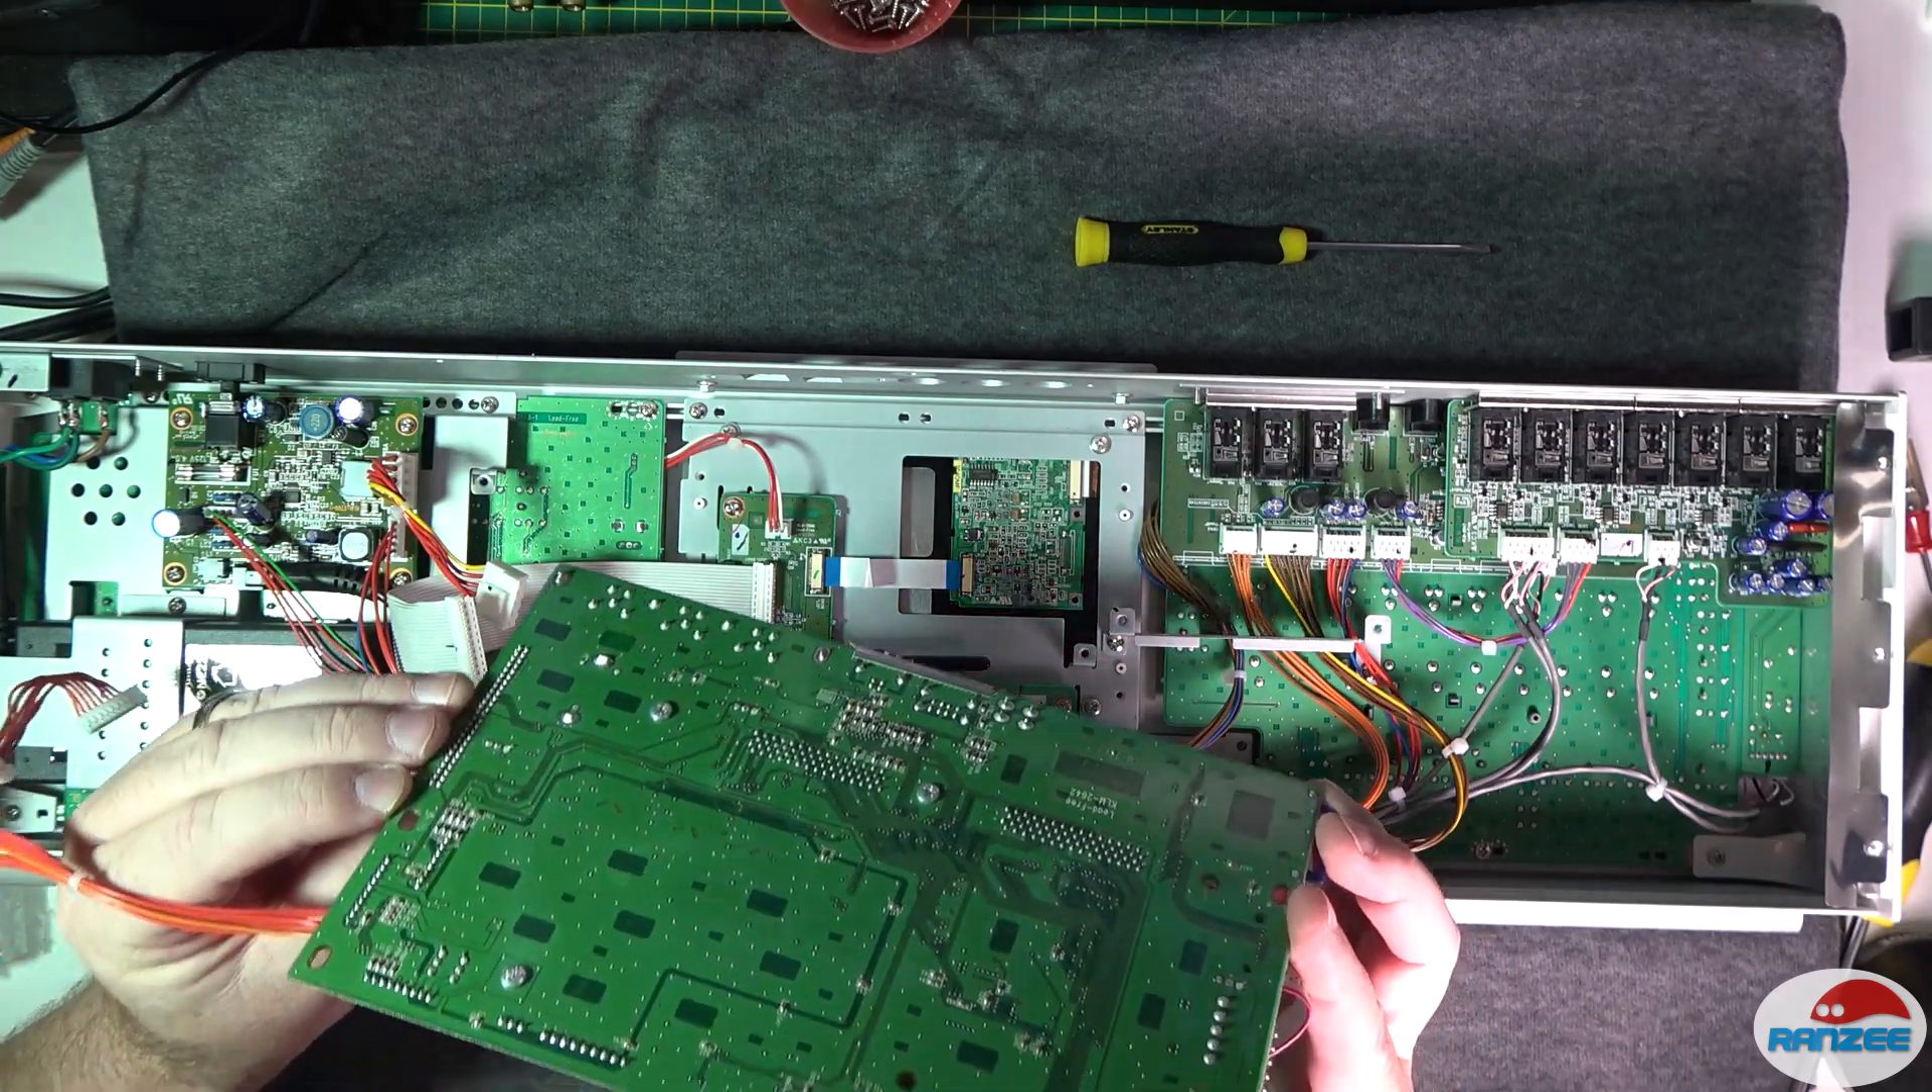Okay, there's the main board, gone.